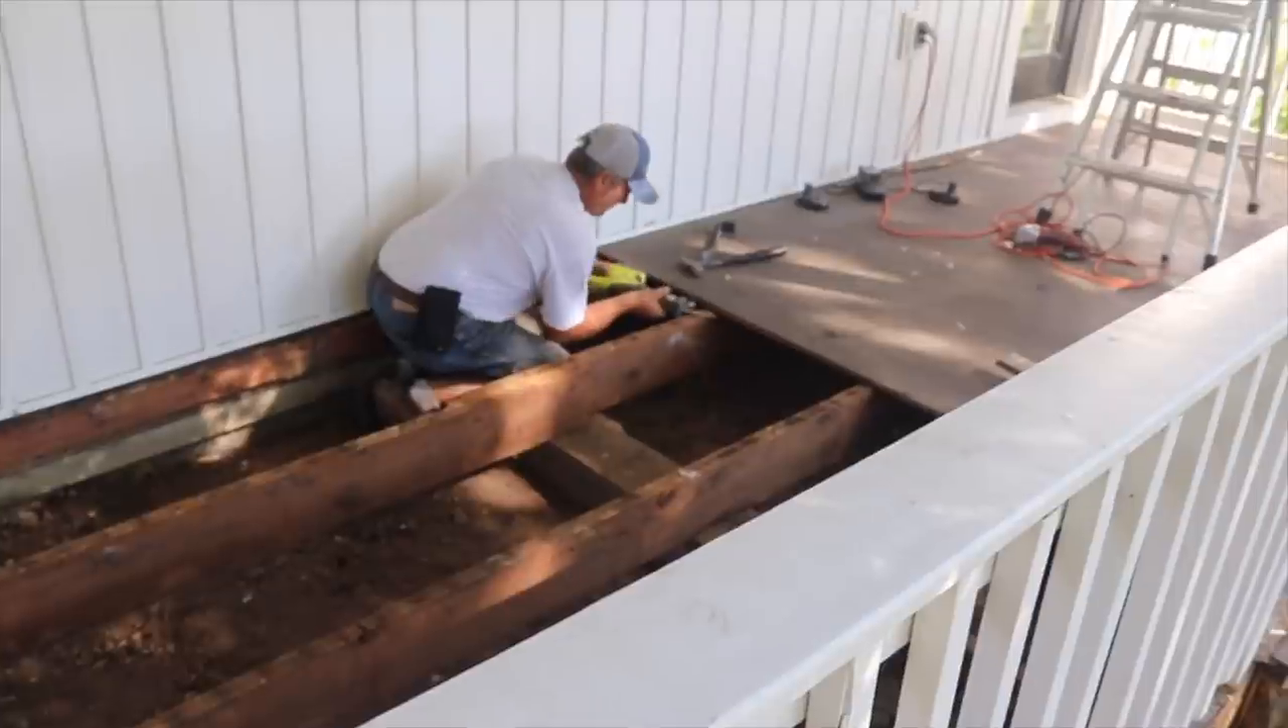So here you can see that half the floor is gone.